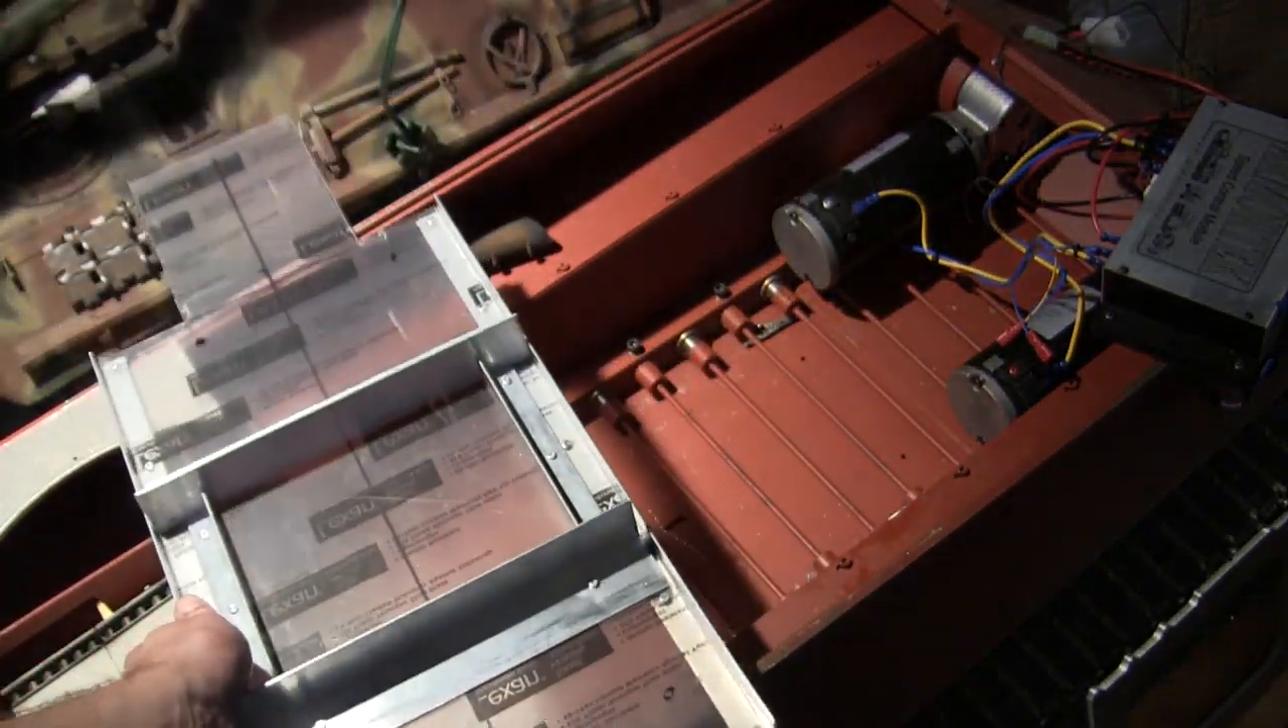Now, also on the floorboard, you'll notice that I went ahead and affixed some aluminum angle to the sides, as well as the center portion here.